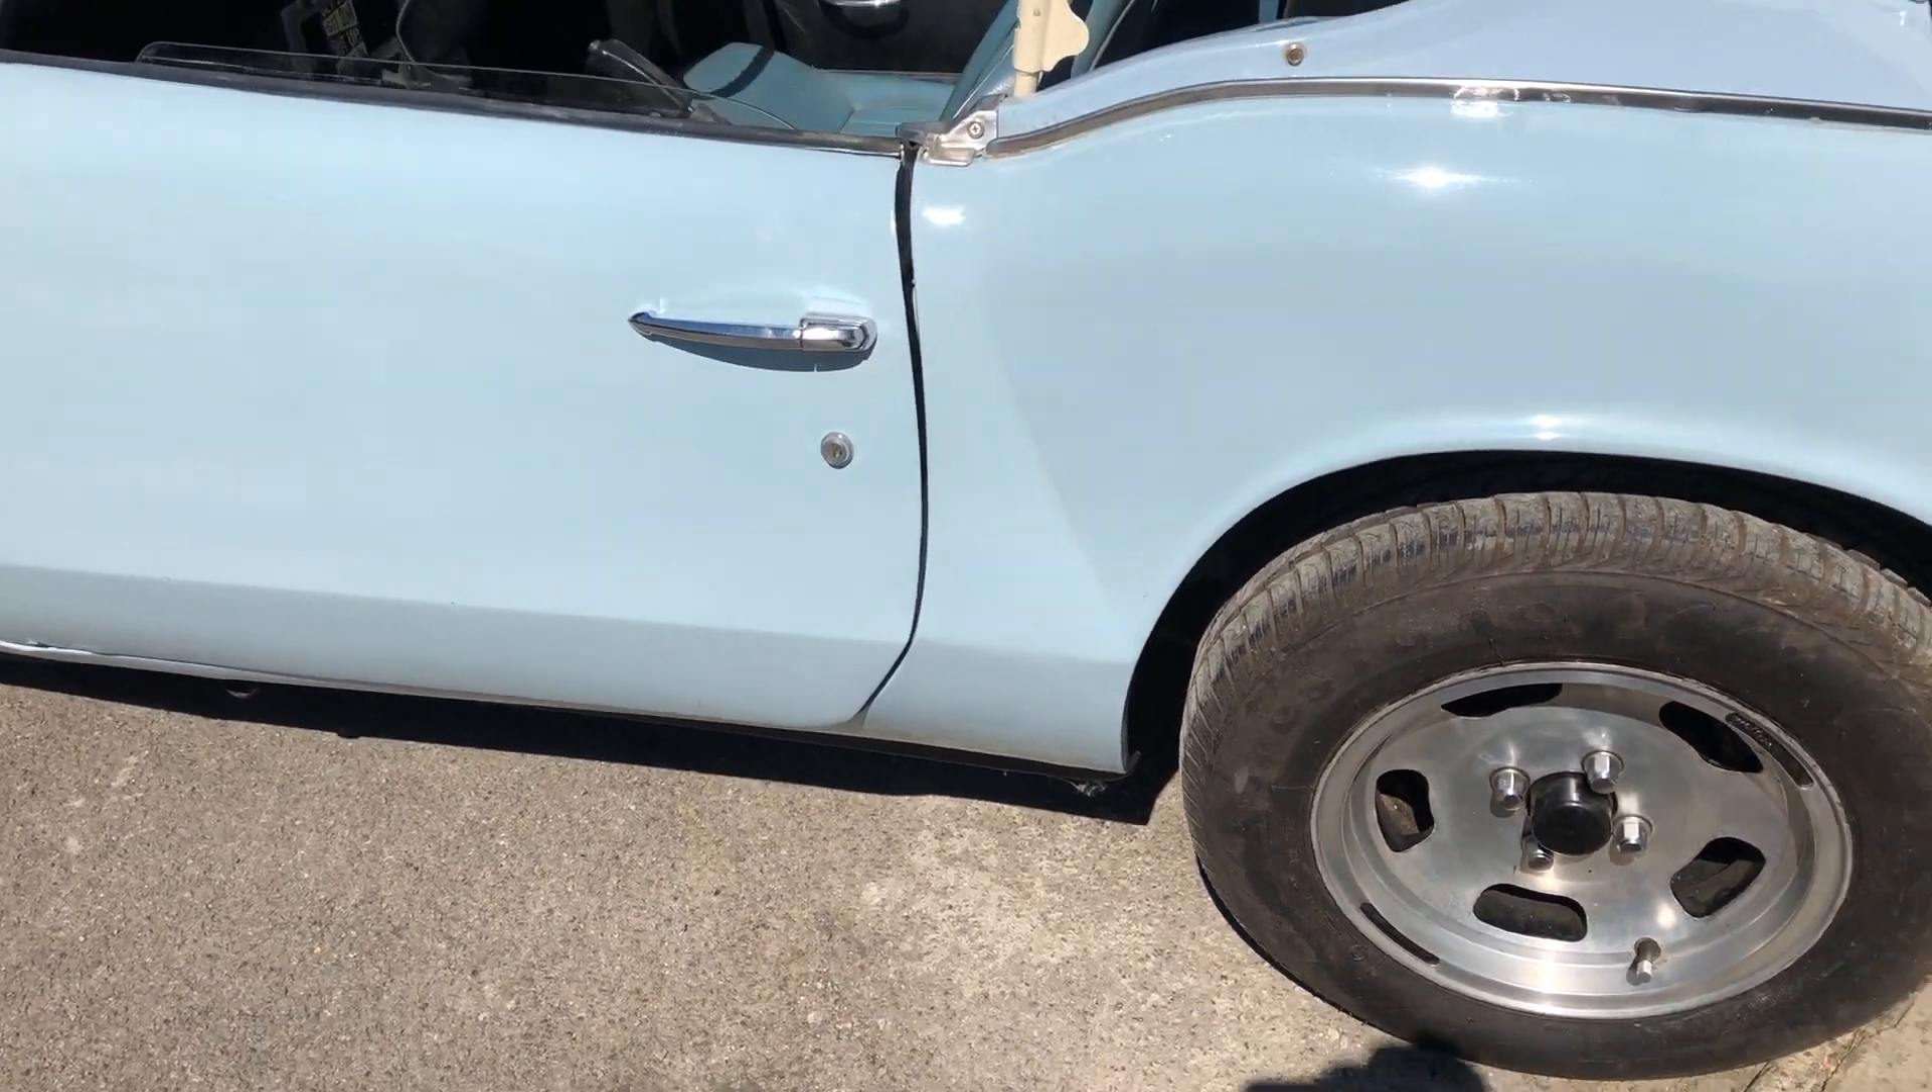This door isn't the best of fits and a bit of a gap at the top there.